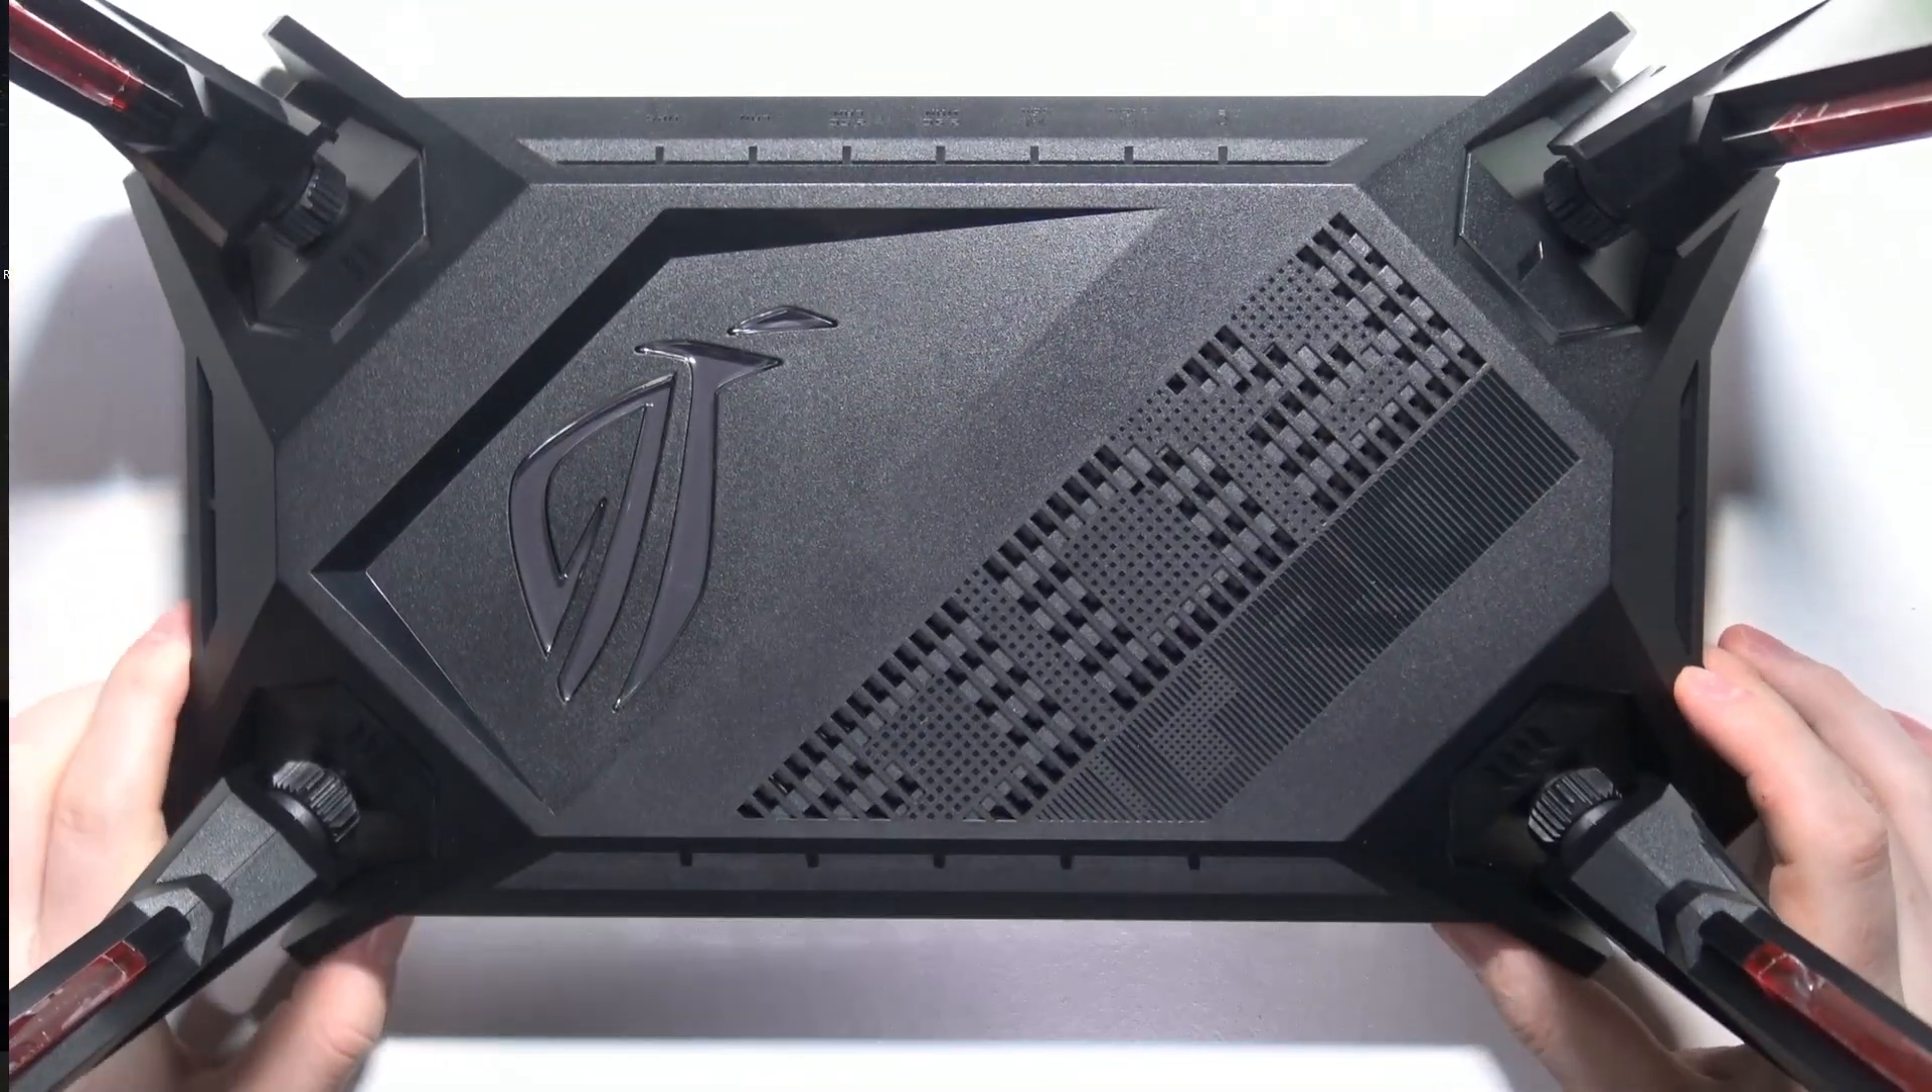Here we have it our antennas are connected.